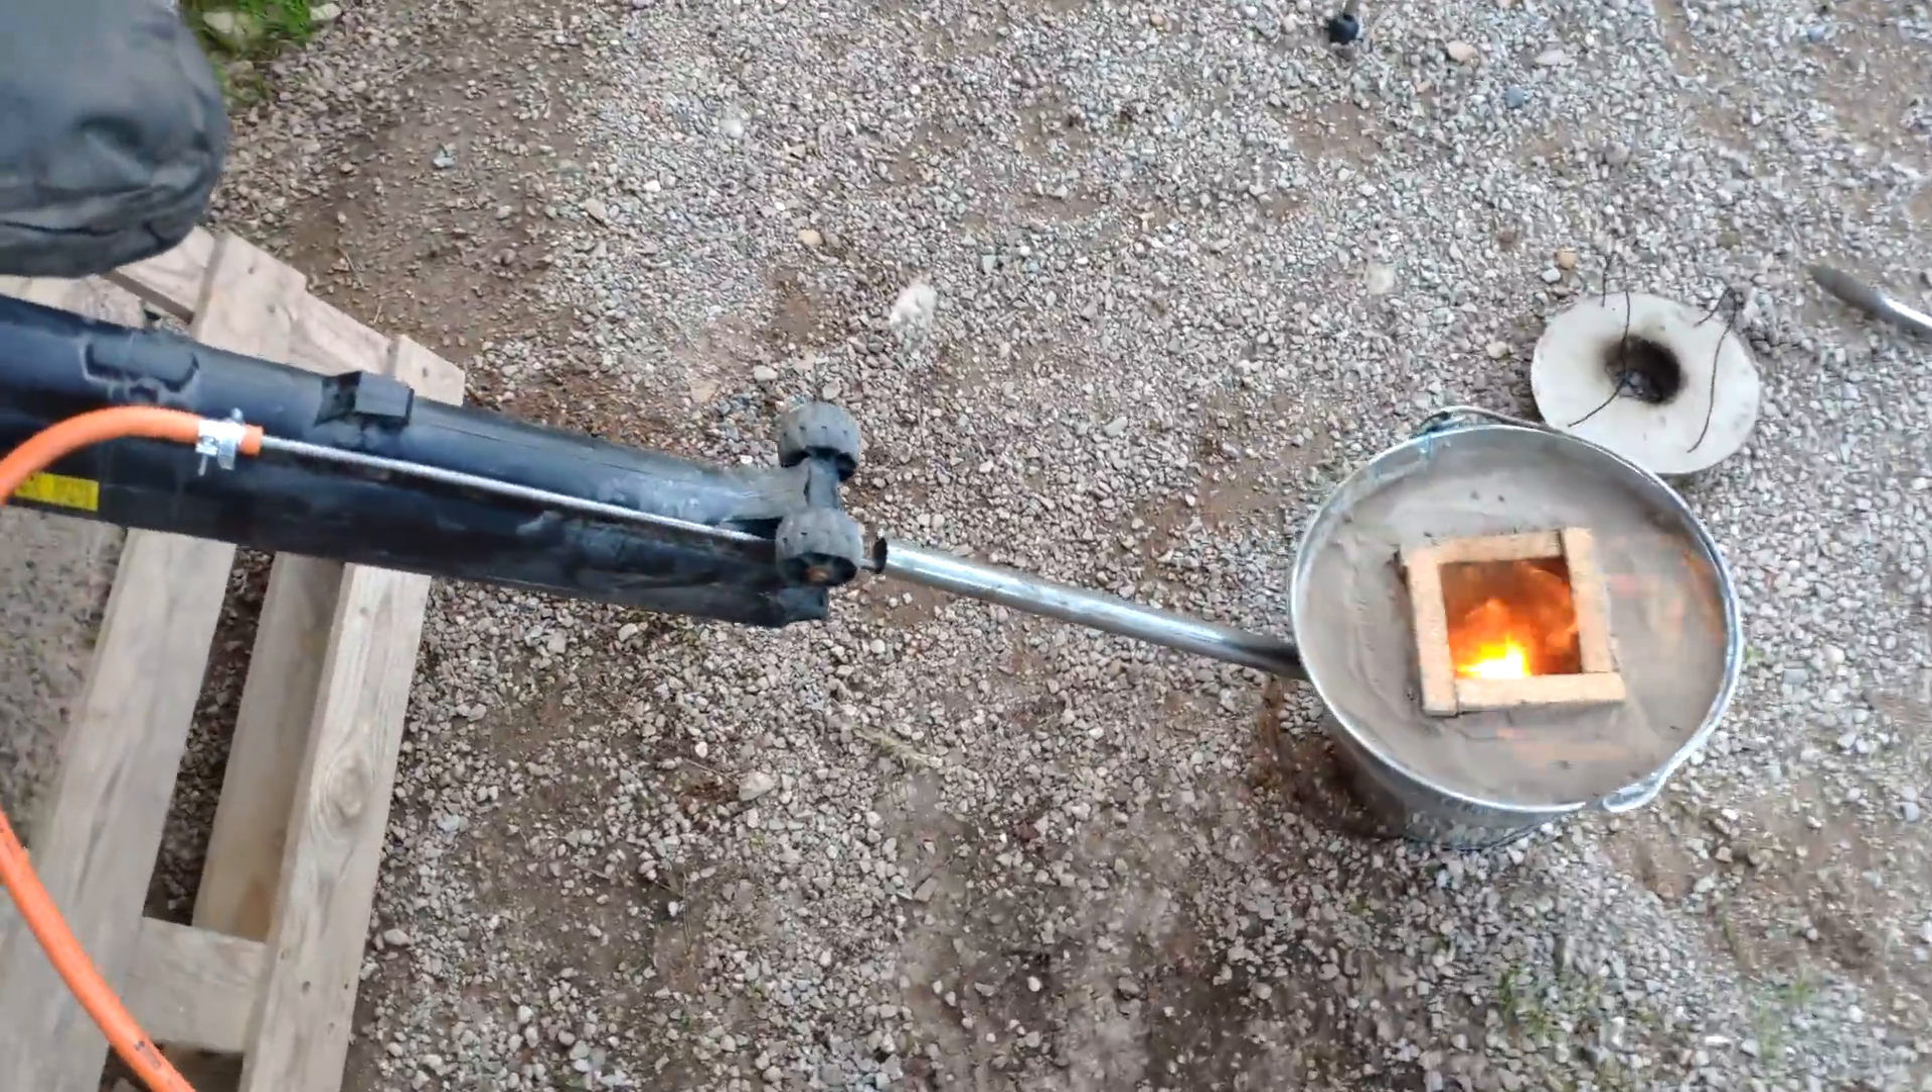Okay, the air blower is in position.